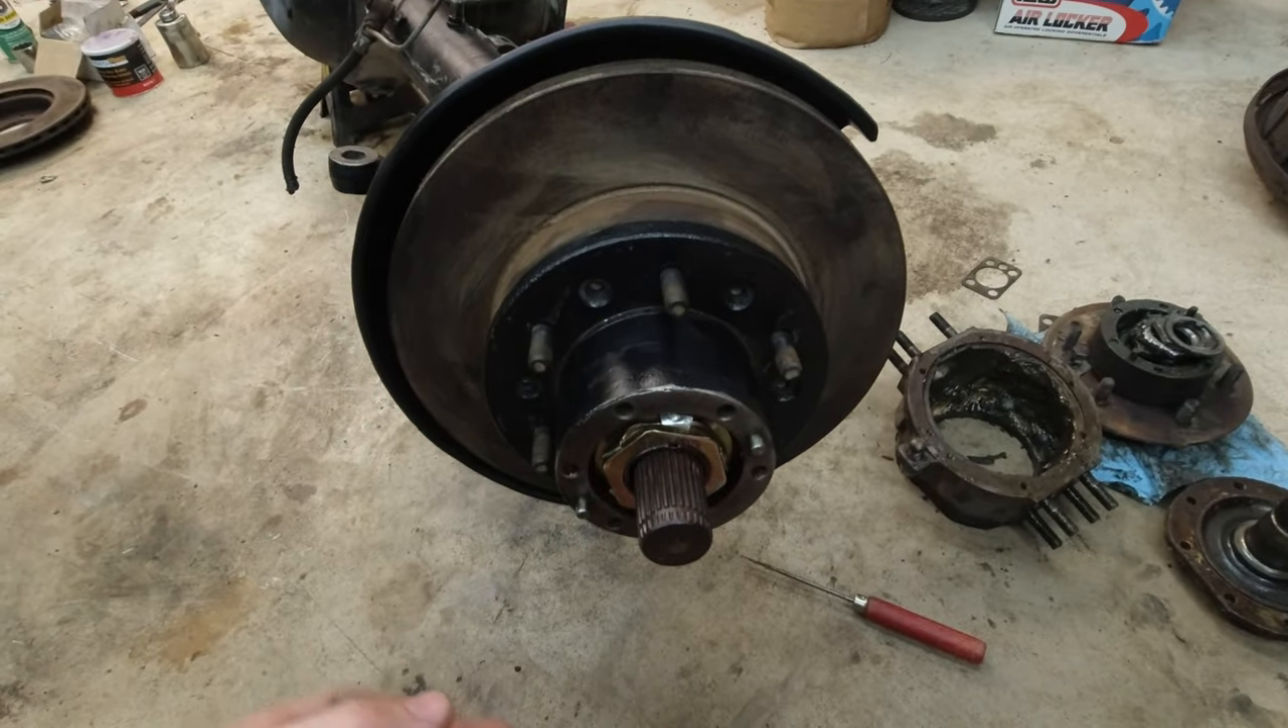I put this side all together everything's done except for the caliper and the drive hub.